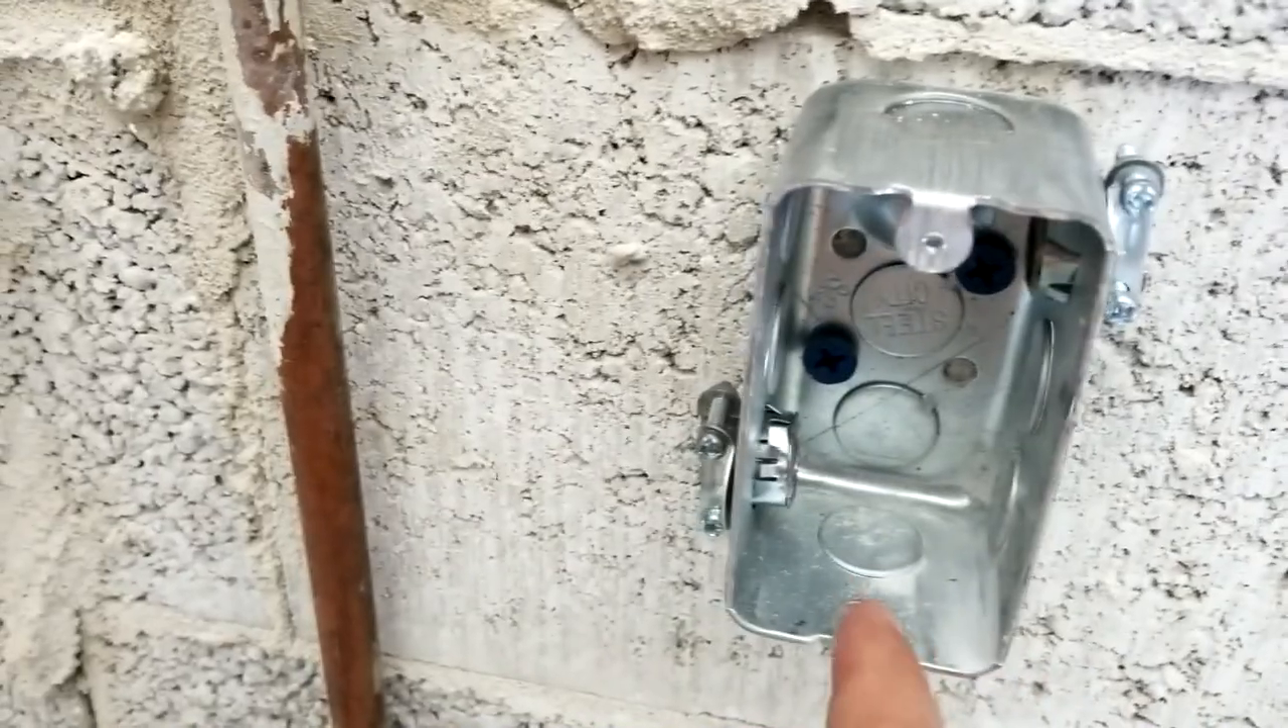I've already put a Romex connector on this side and a Romex connector on this side as well.